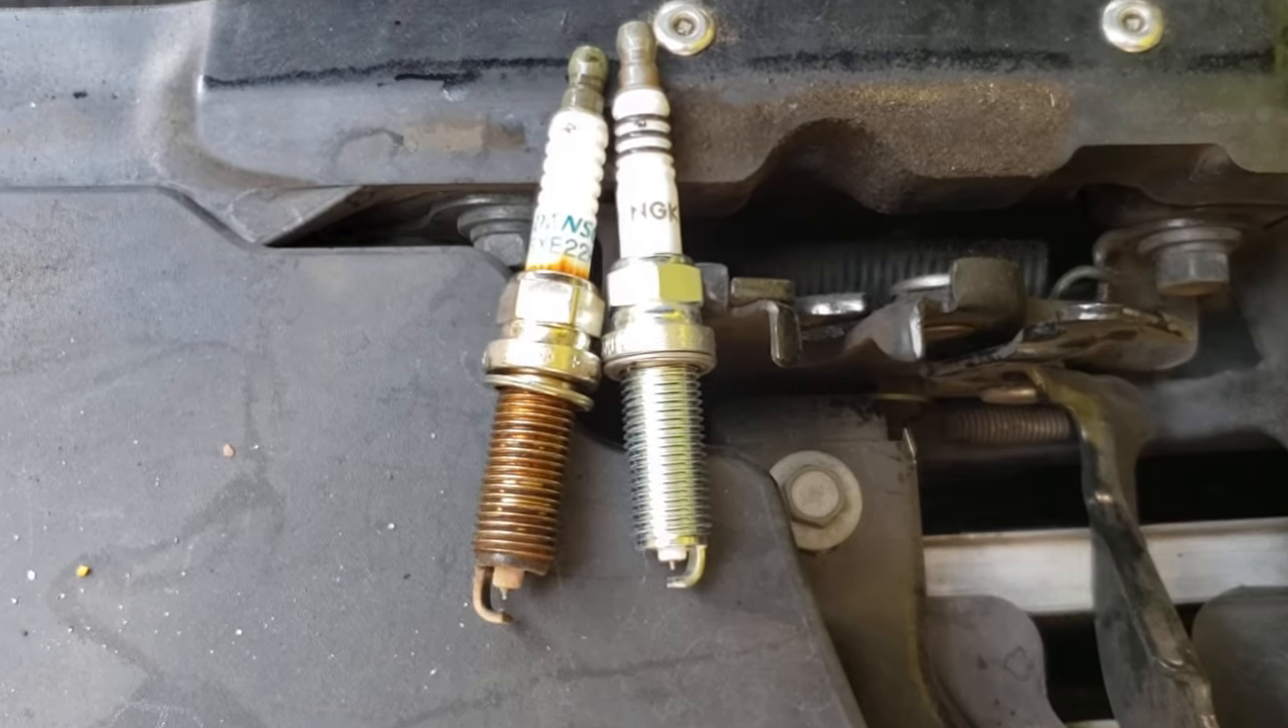All right we have the spark plug removed.